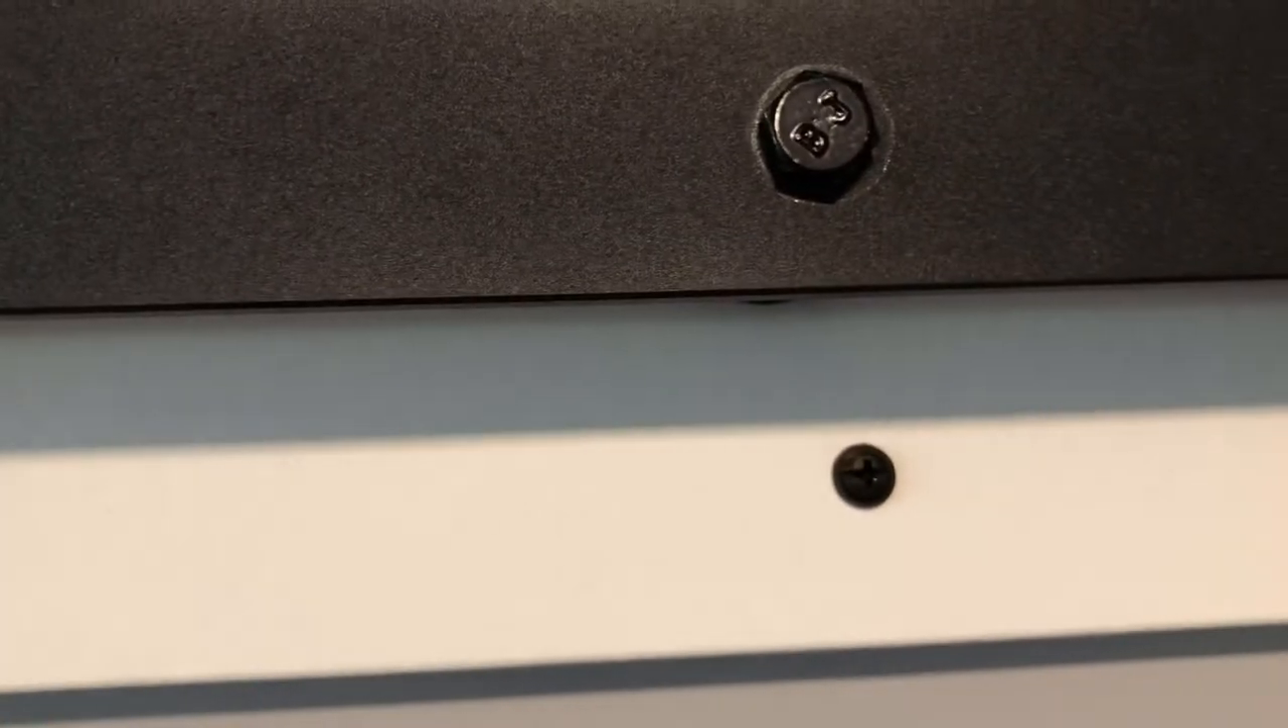I've got the screws holding up the backer board there.